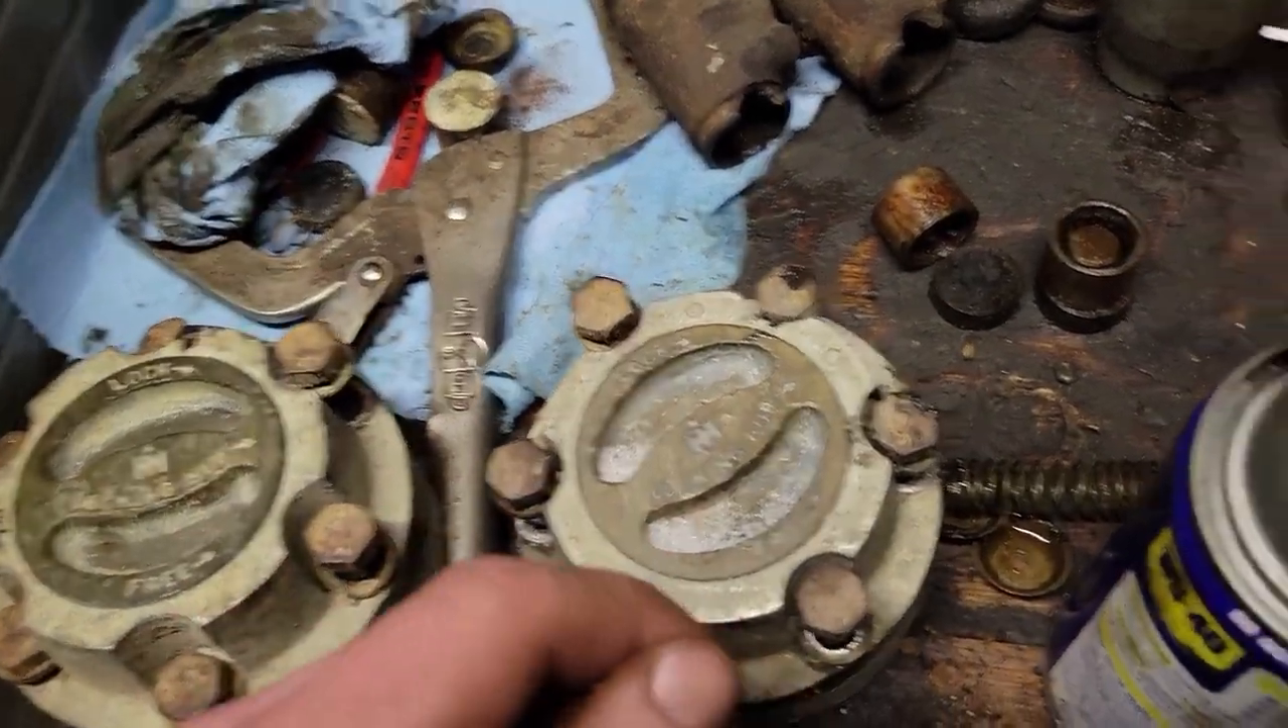I needed to pull the hubs off anyways, so here they are.